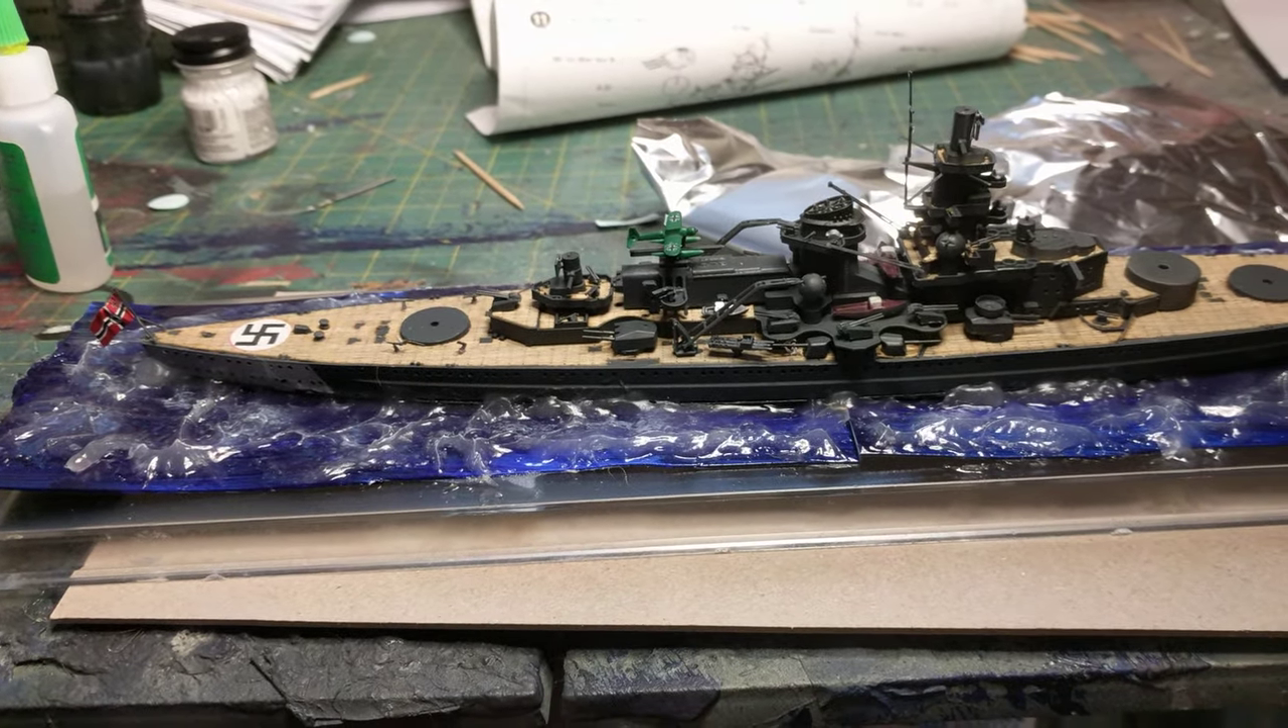Haven't done any of the super detailing yet. Don't have the main turrets in.